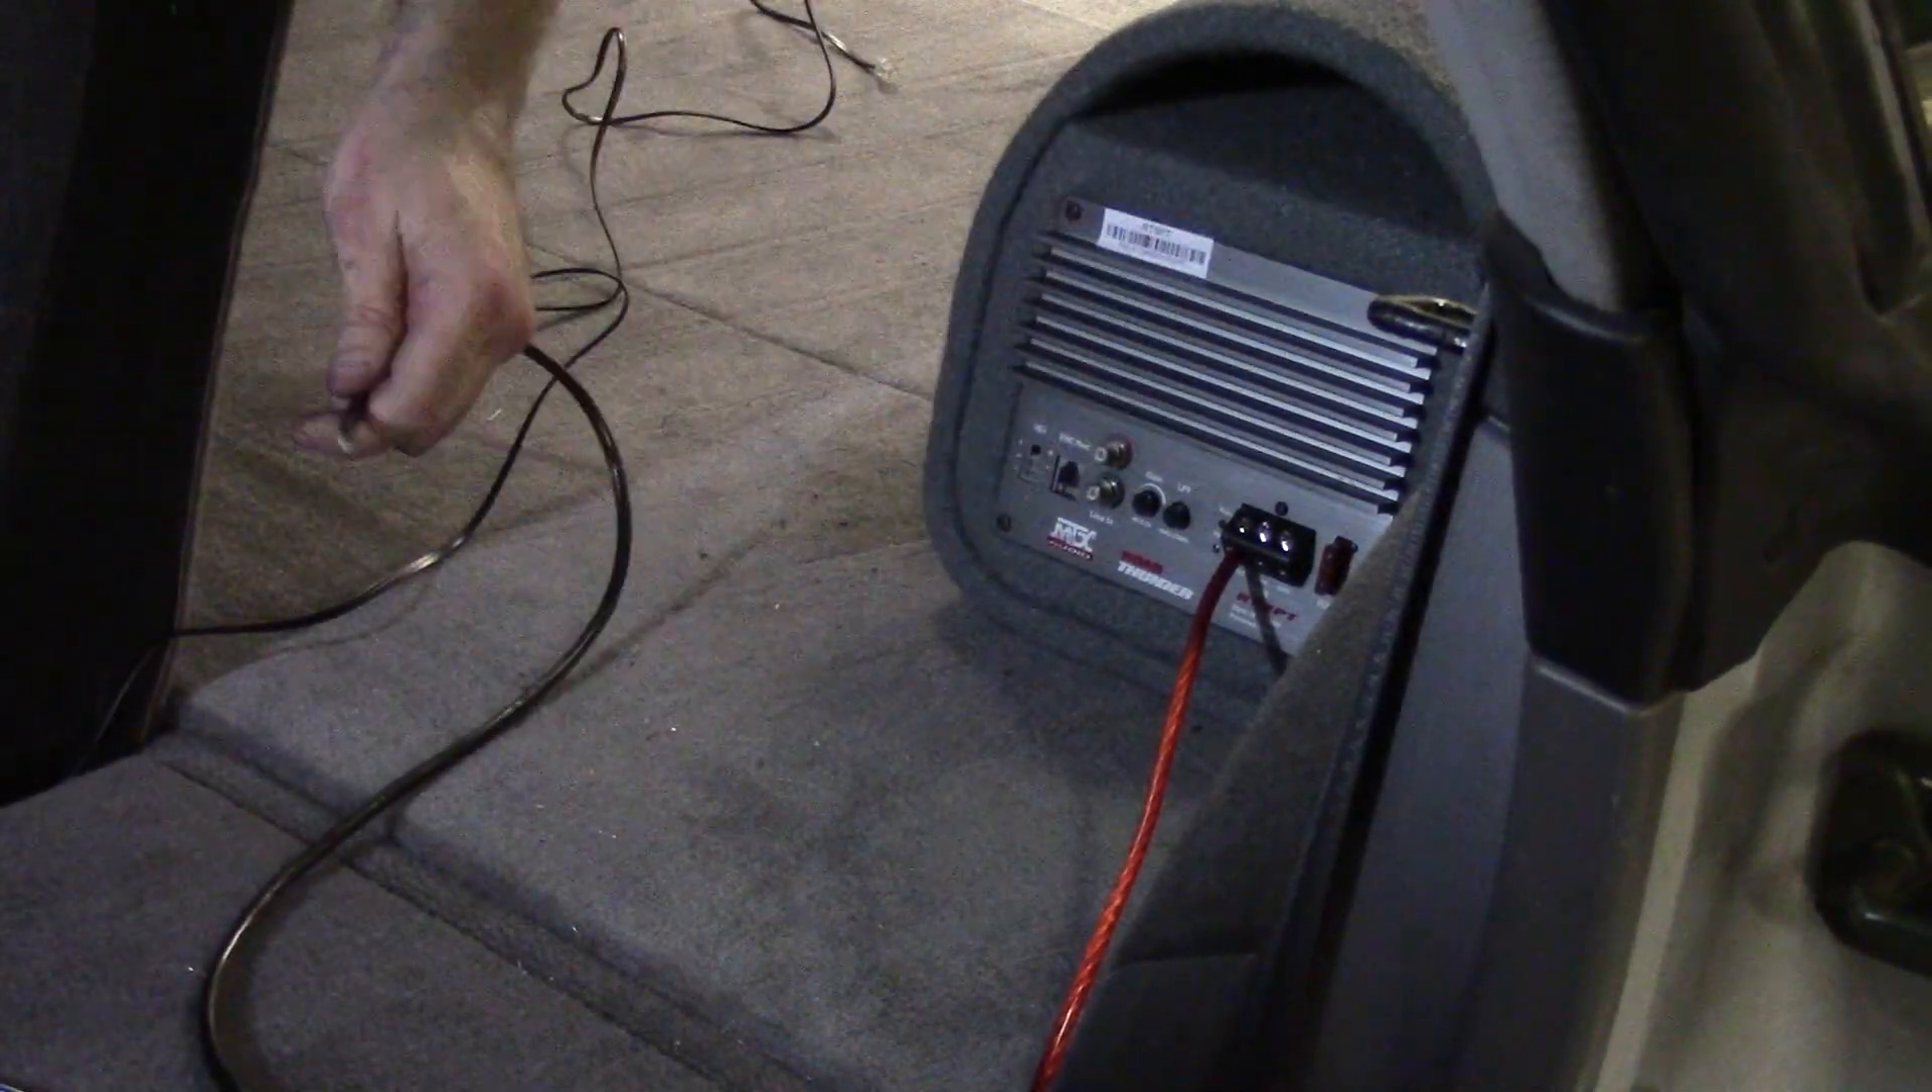So we've already got our positive connected.